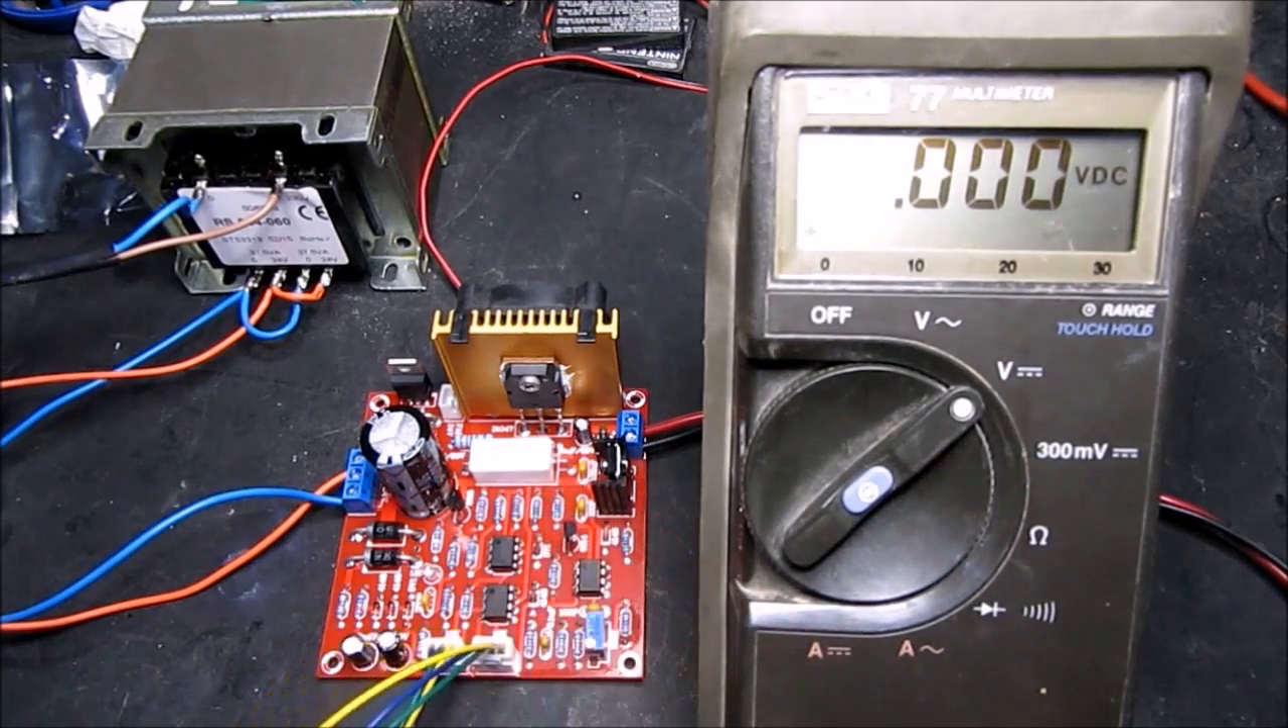I've got the heatsink and the other components in place.